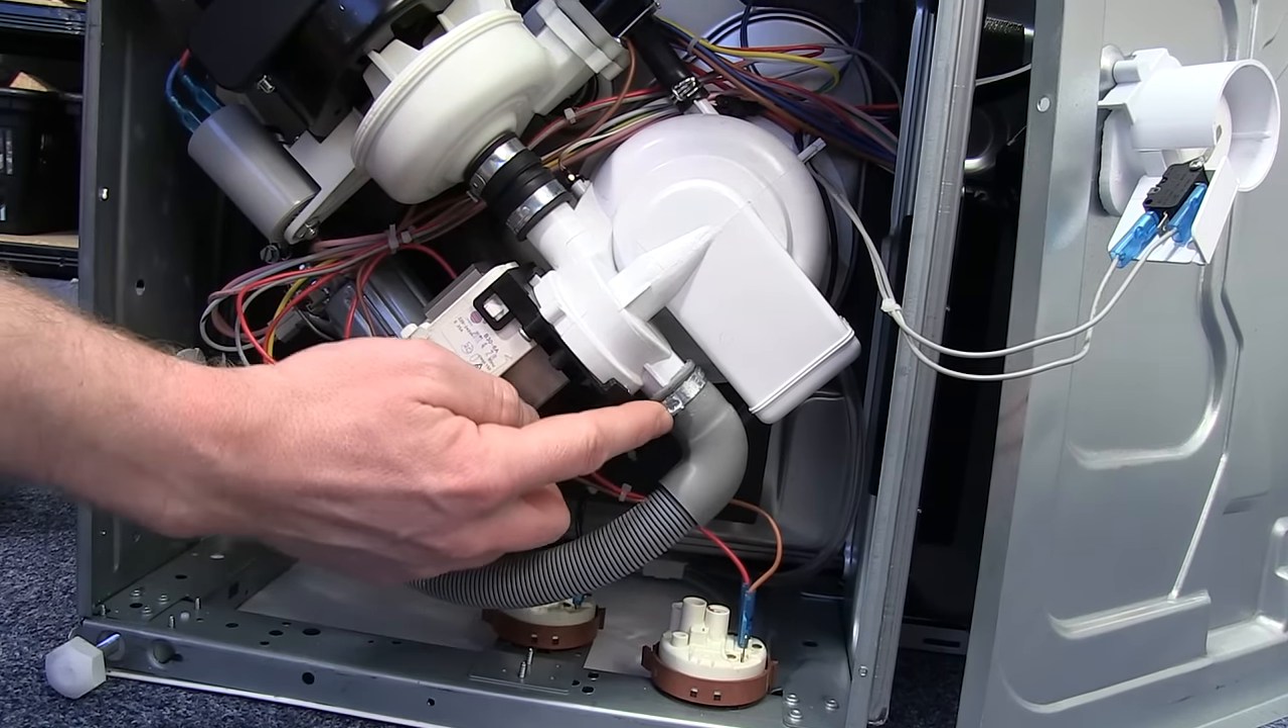And here we have the drain hose connected to the drain pump.